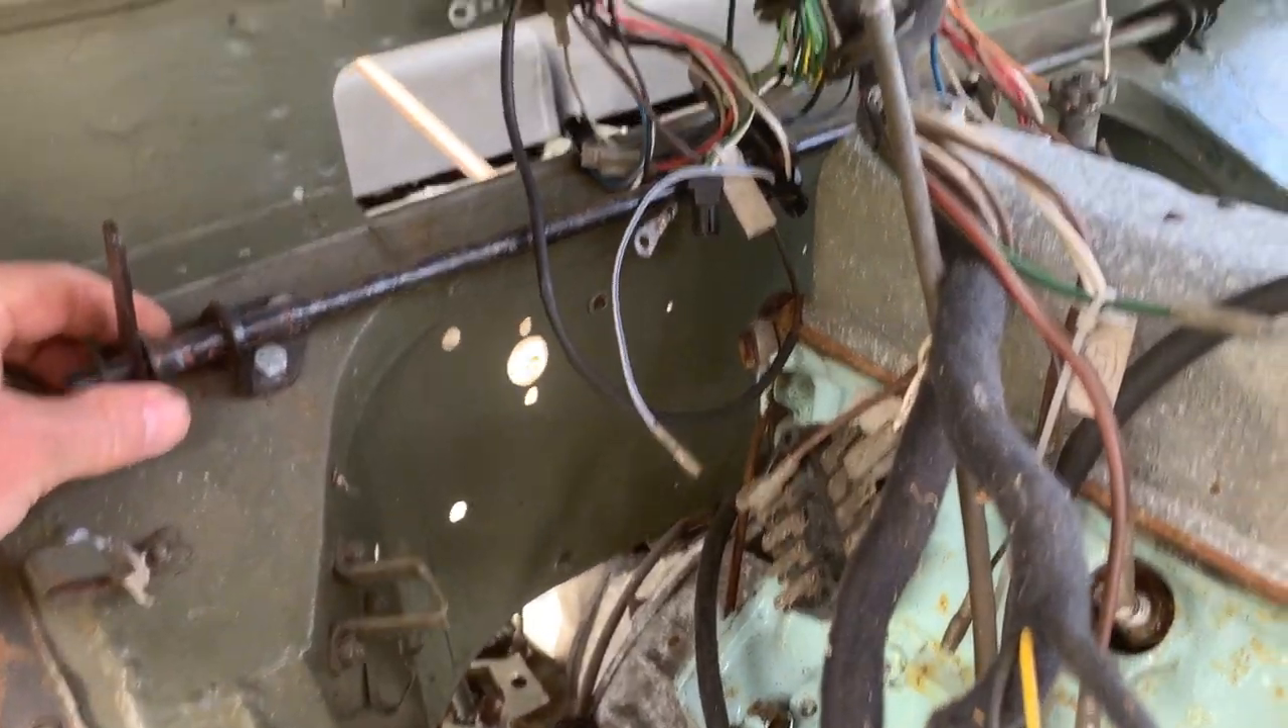I'll be able to get into everything here. The only thing left still to take off from this side is this accelerator linkage here.